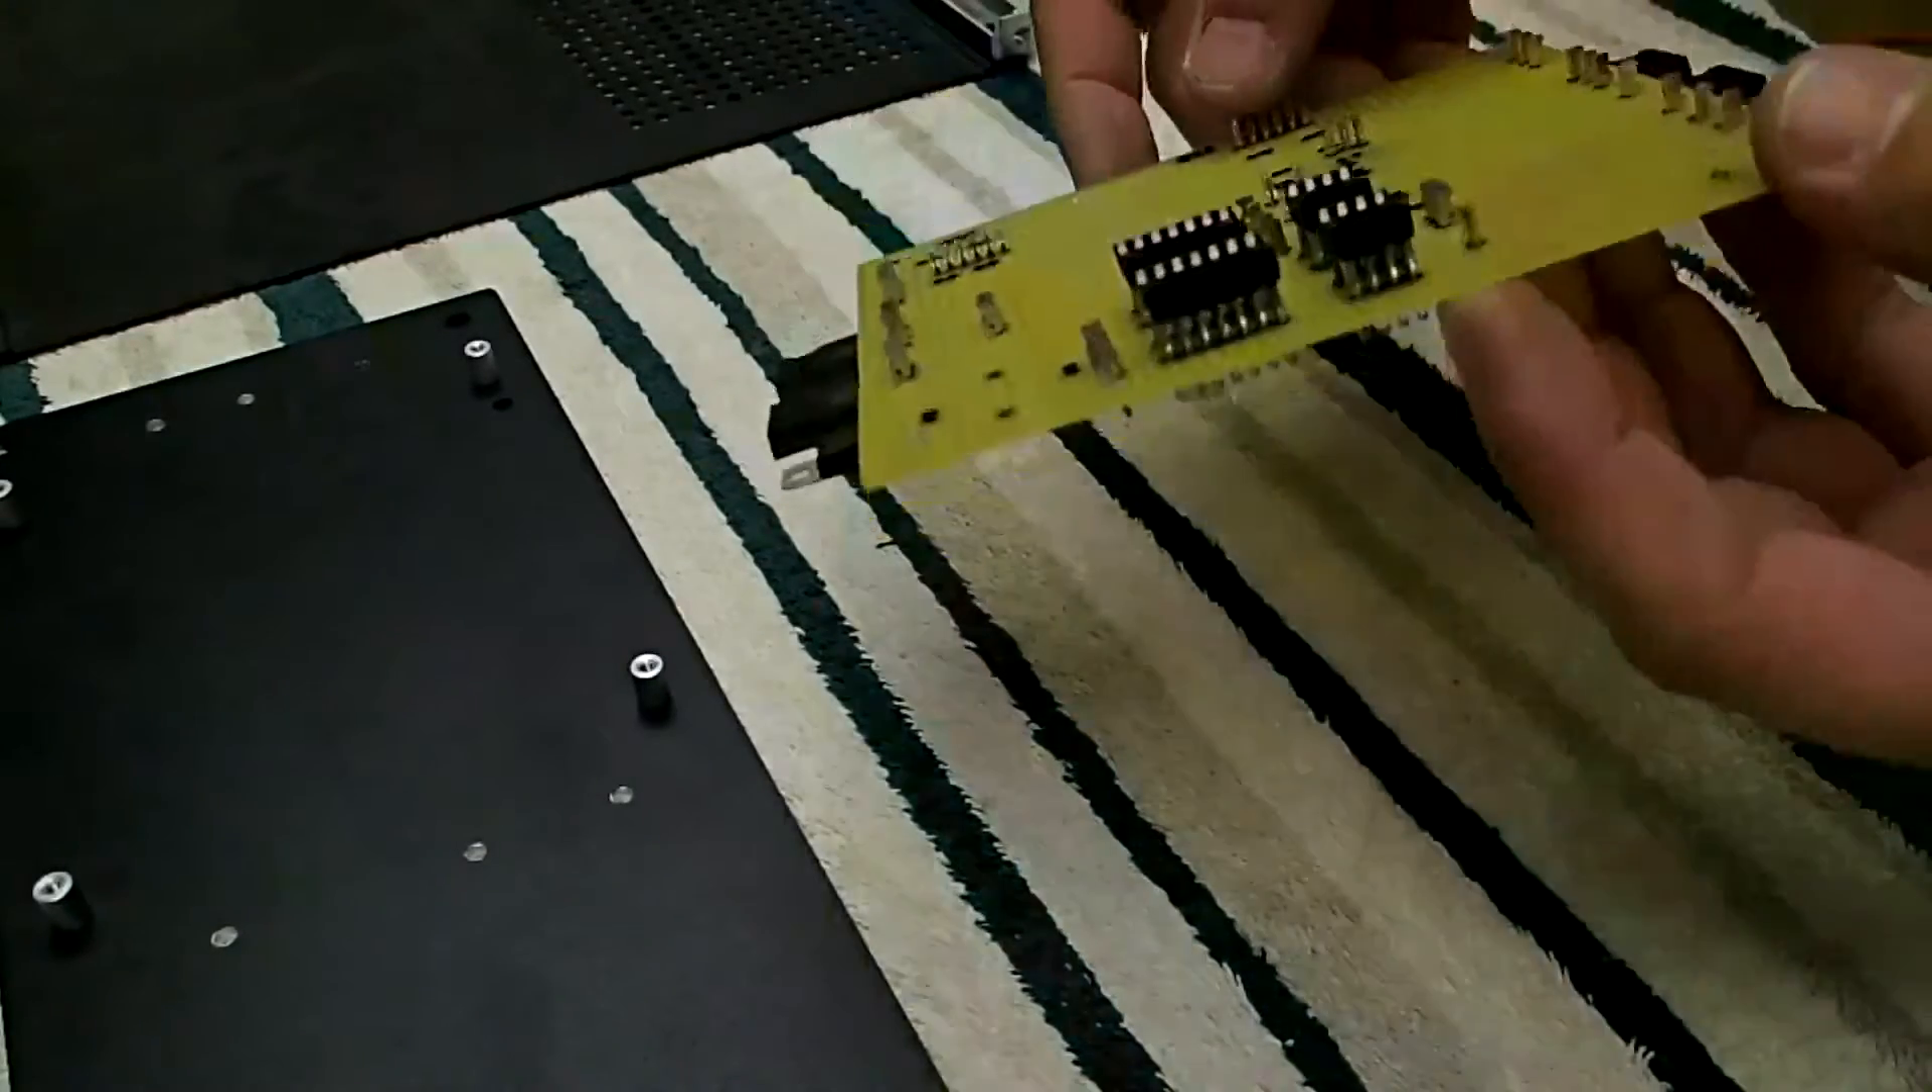Okay, so I've got the IC socket soldered in, as you can see right there.